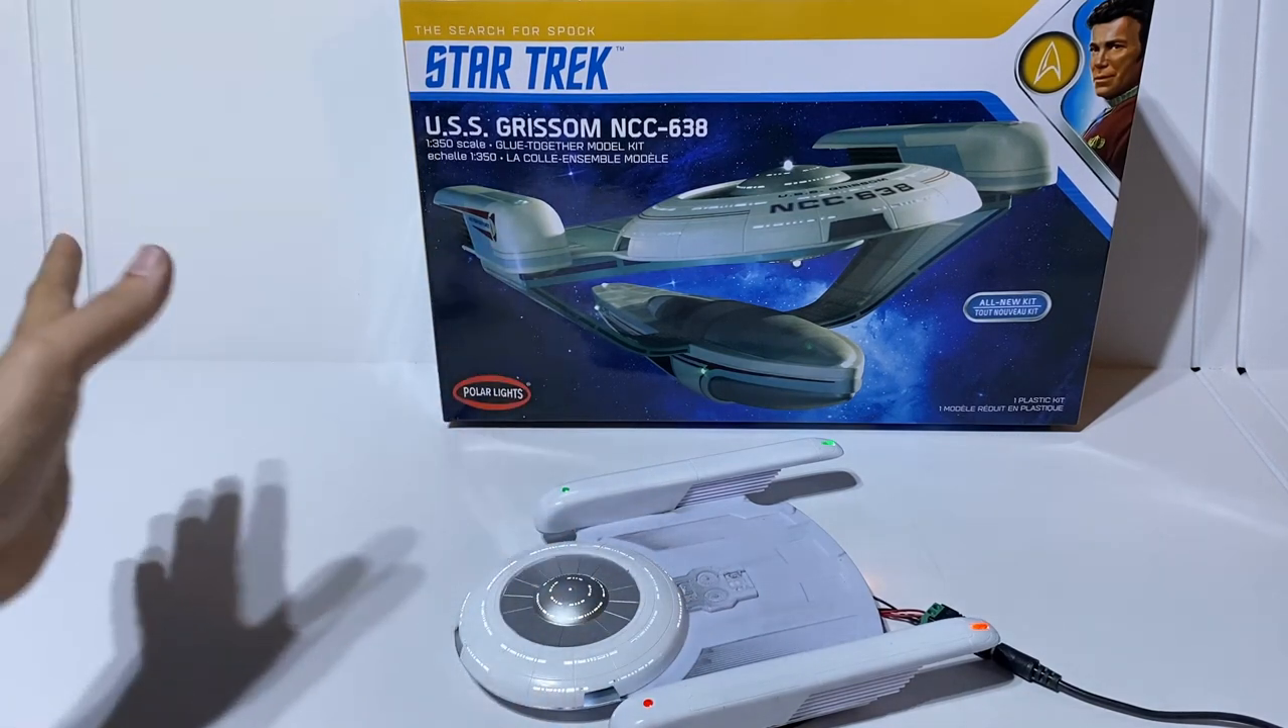I've built the dome, the platform, and the nacelles, and we put lights in it.